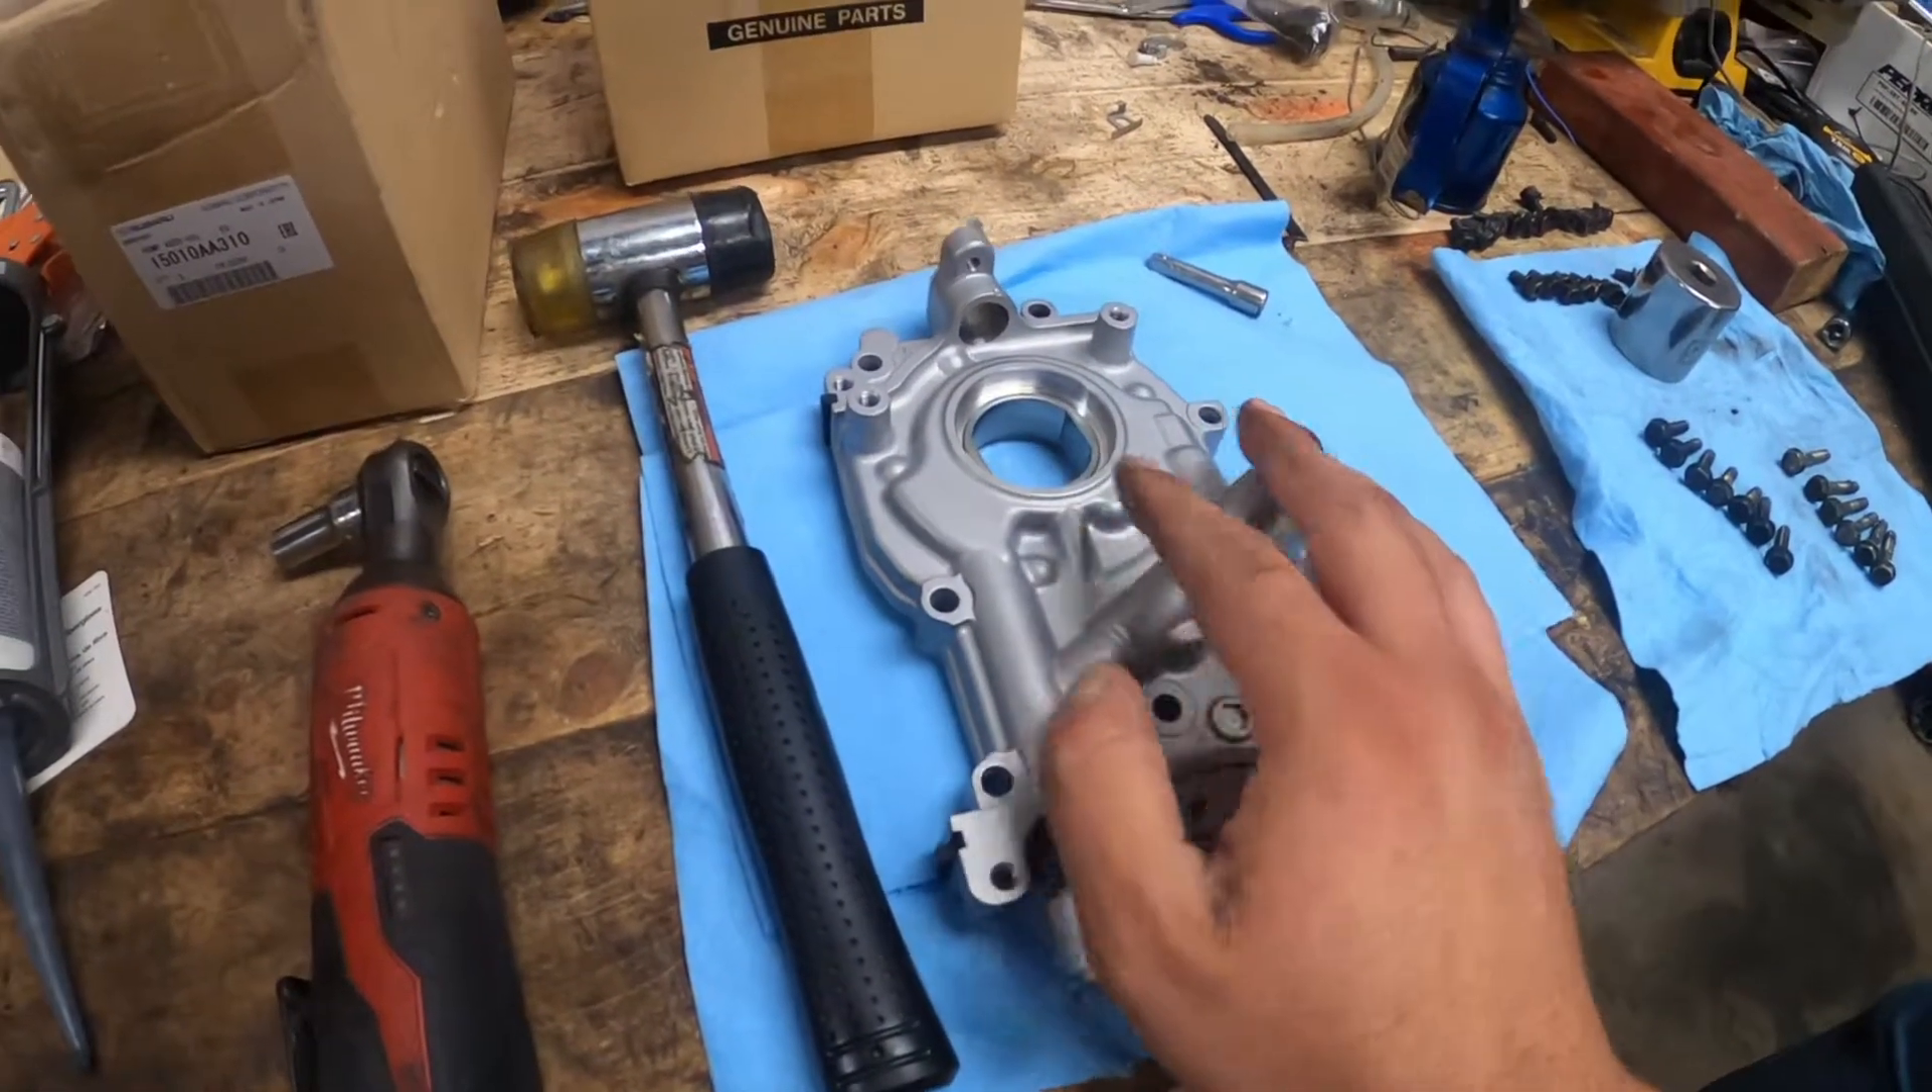Normally you put the seal in first but we don't have the seal right now.